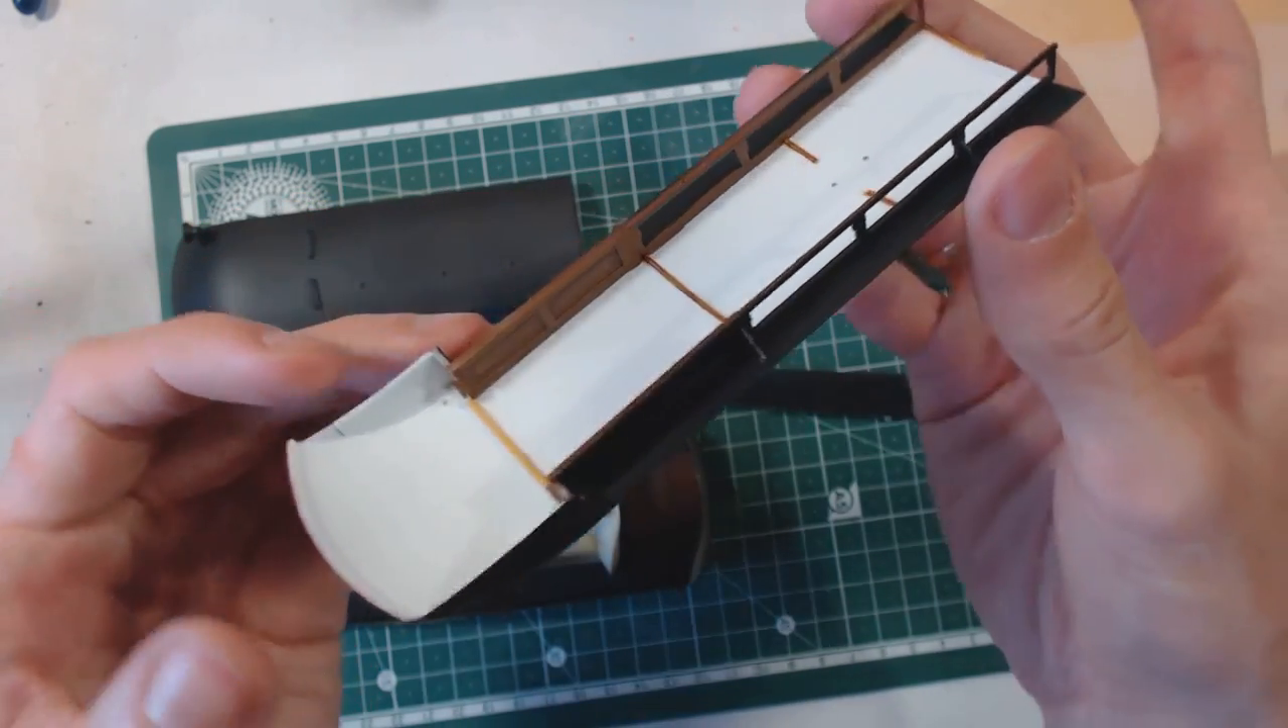Установил вот эти вот сами оконные рамы.